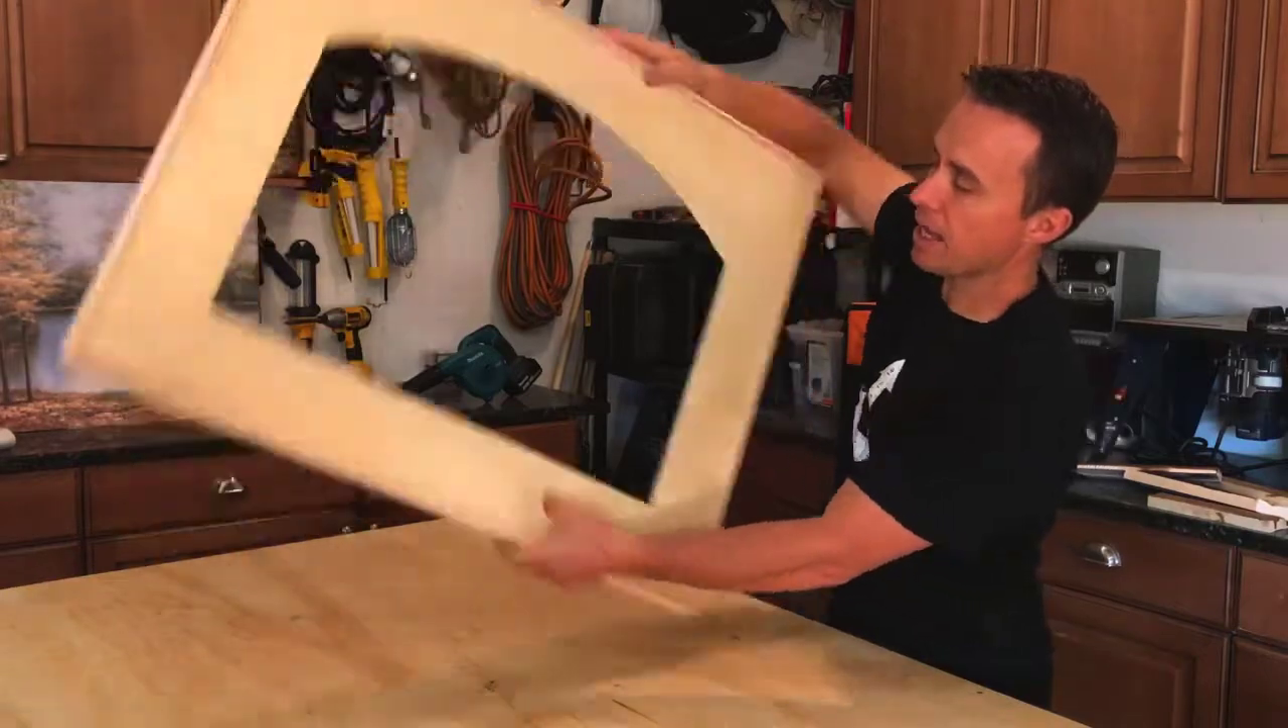We've assembled the frame. It's nice and sturdy. That's what it looks like from the back.